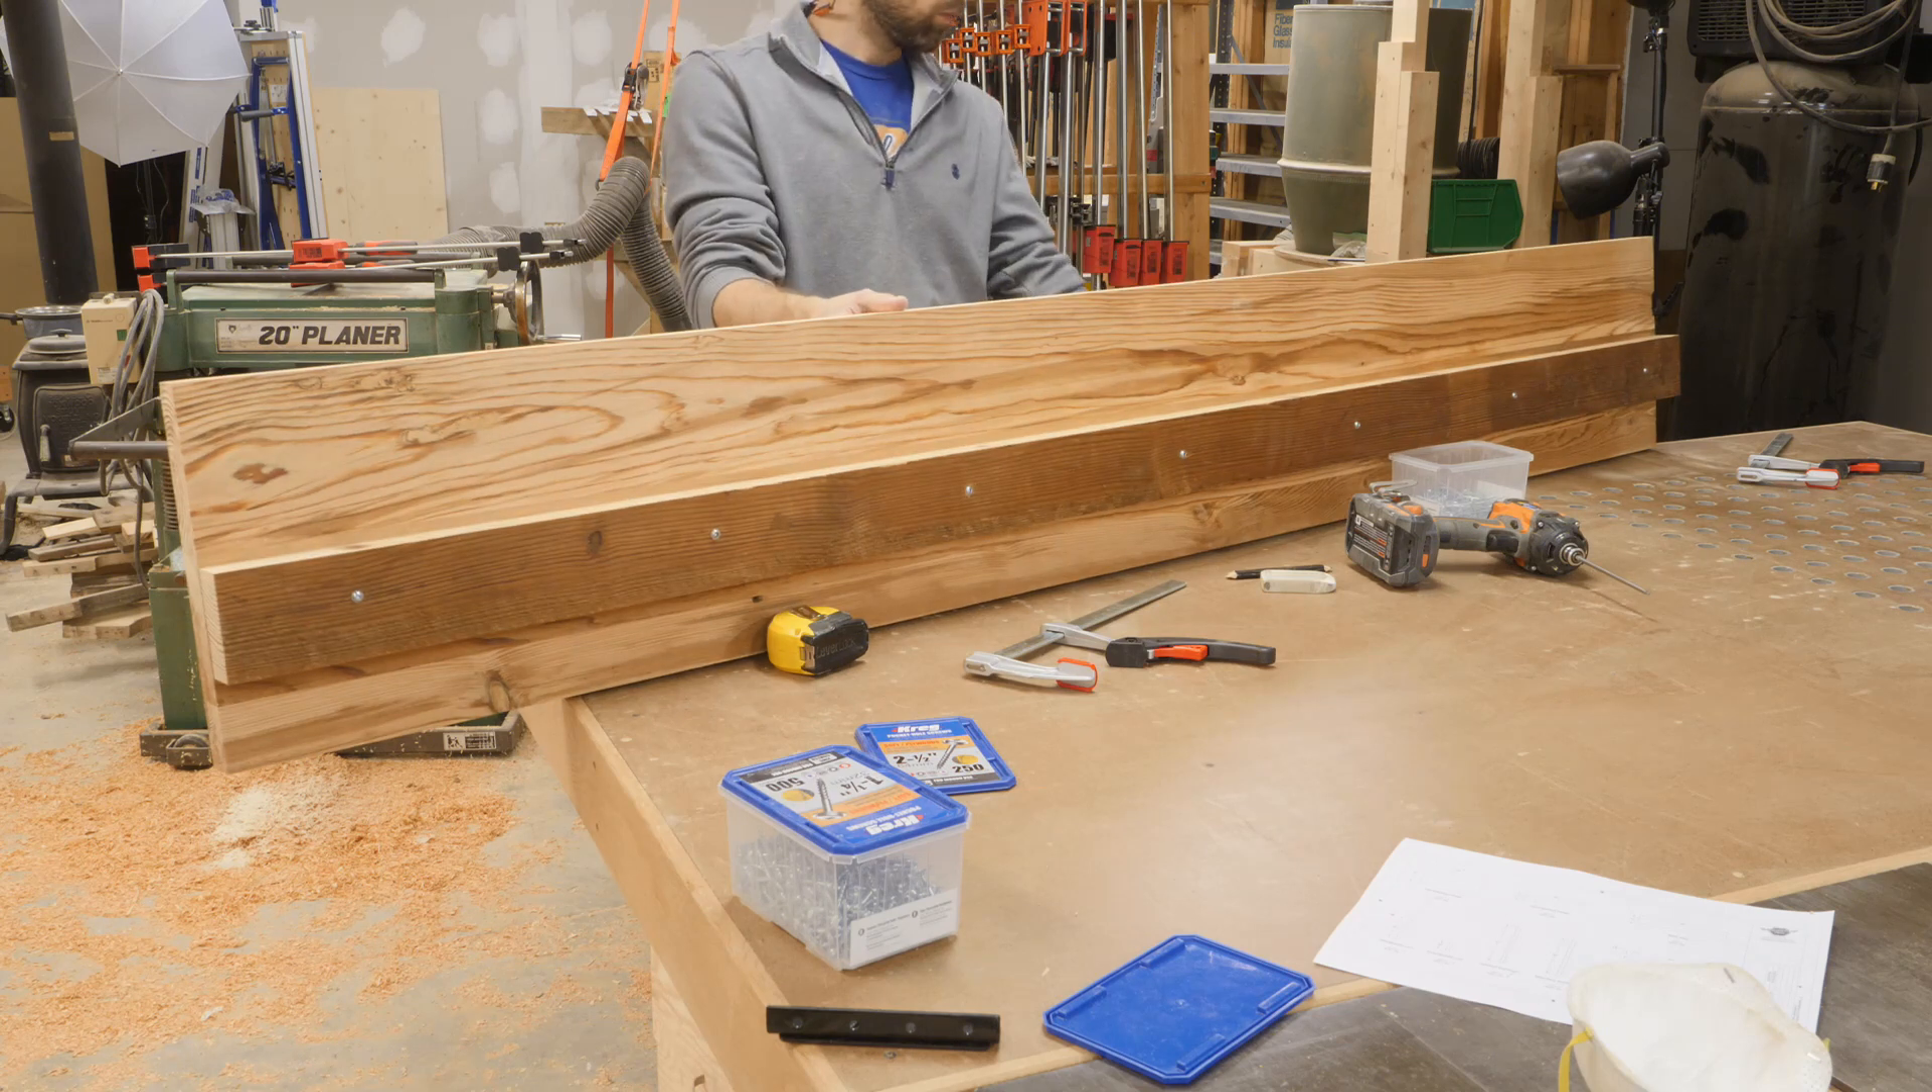Here on the bed rail, I've installed a strip that the slats will be secured to.